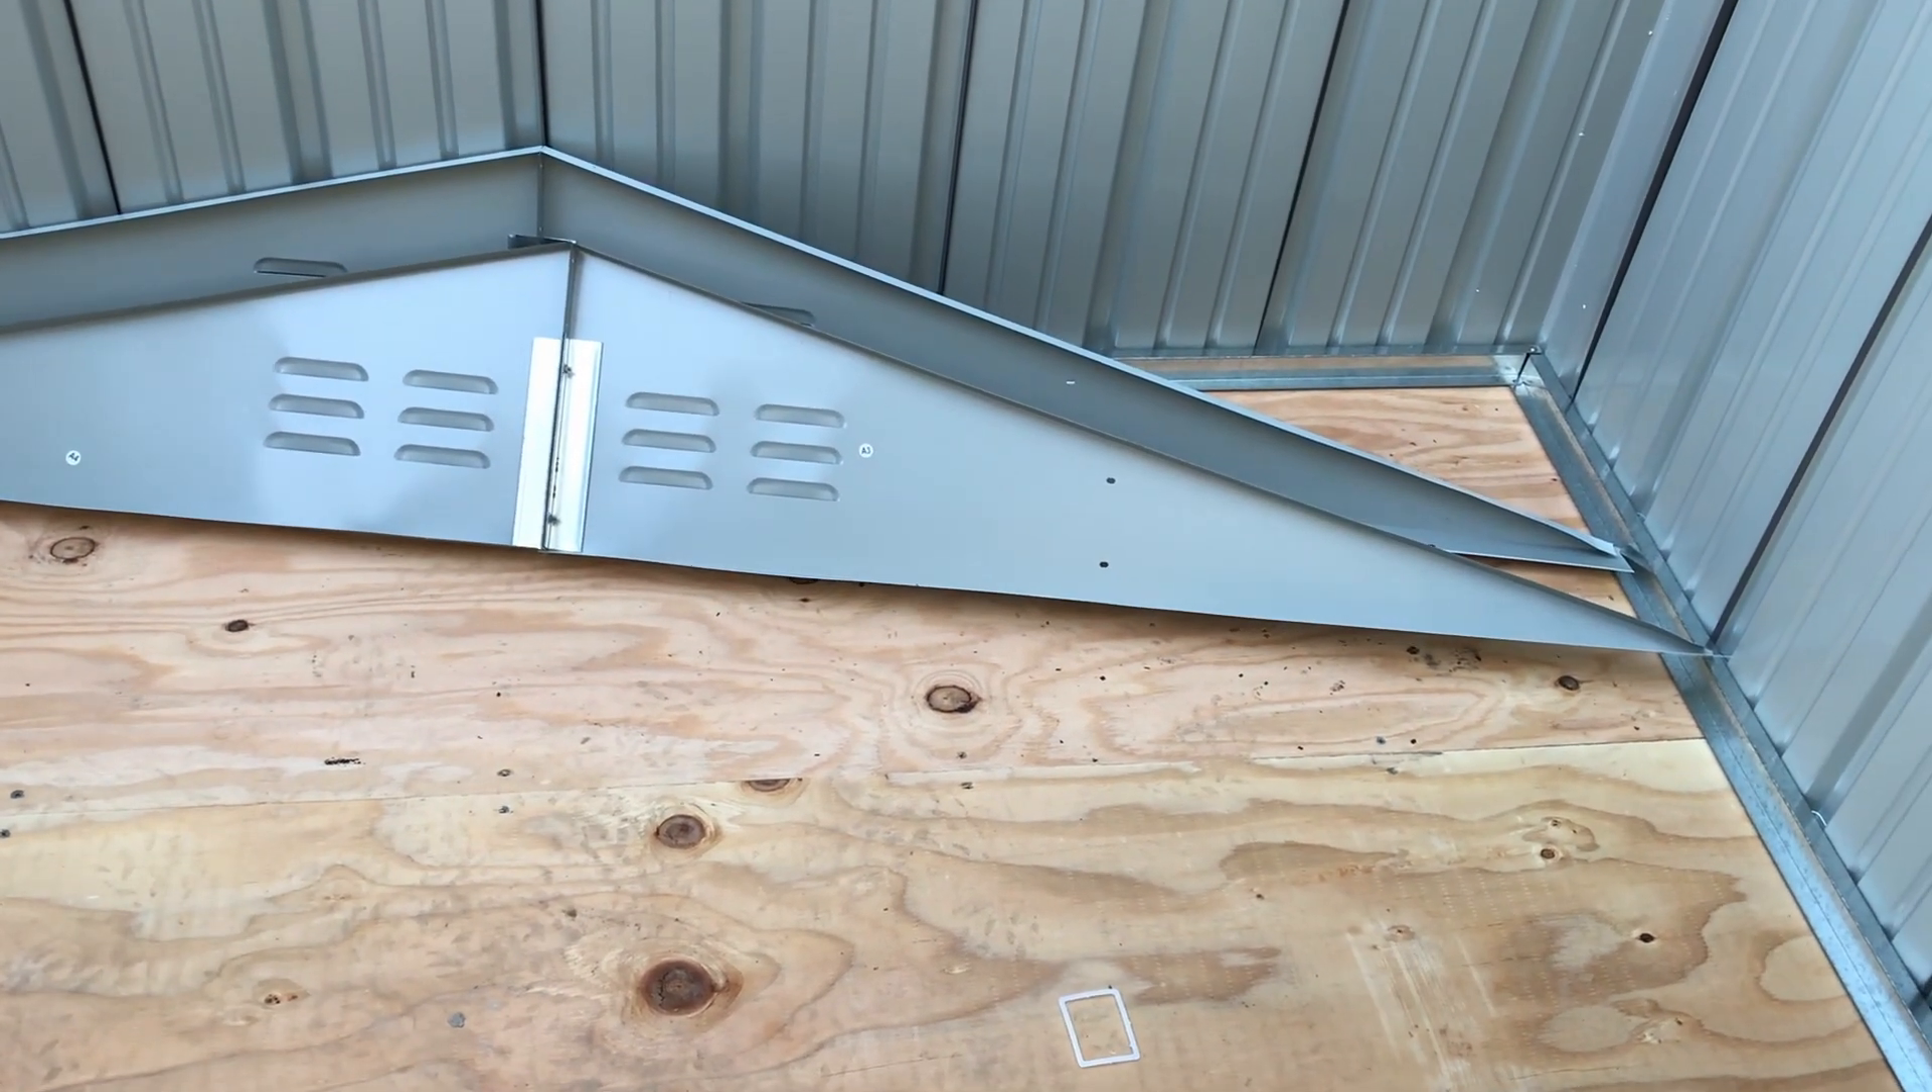I've got these two pieces for the roof bolted together and they're ready to be installed.